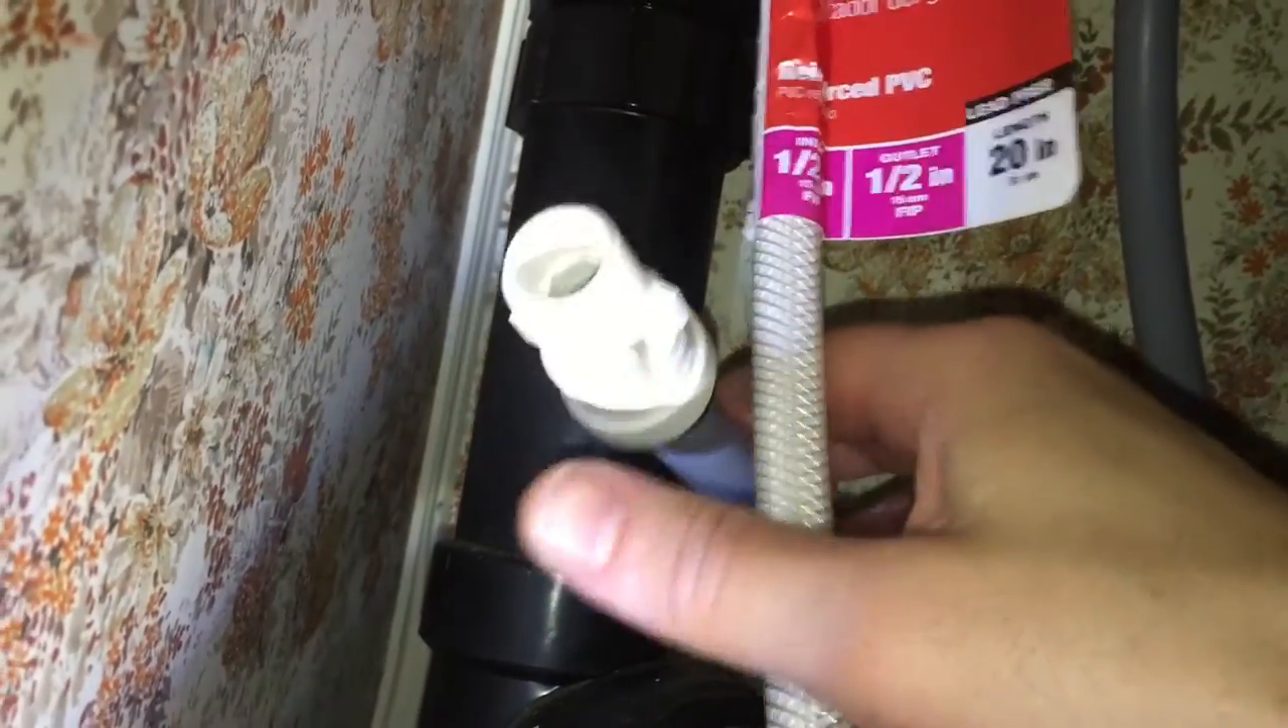Here's our tube. We just added our connector on.